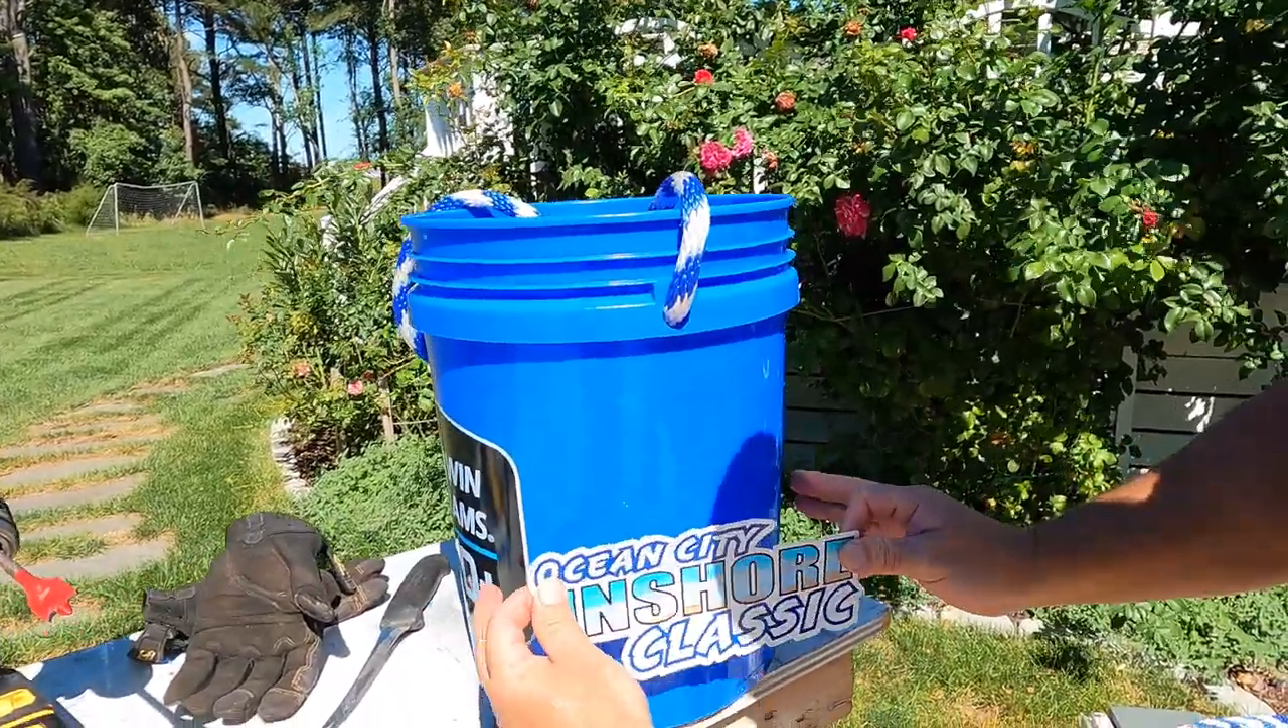We've taken our regular old Sherwin -Williams five -gallon bucket and turned it into a nice rope -handled bucket.